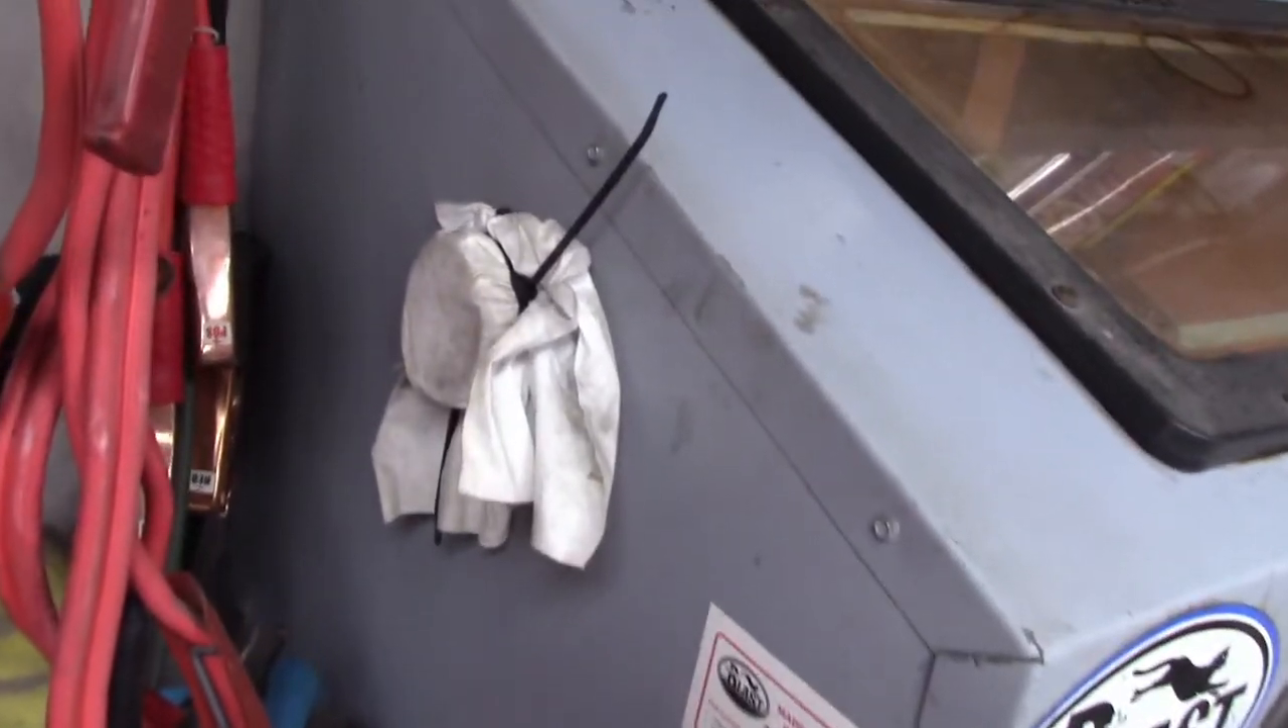I mean I've got the port closed off so dust doesn't just pour out of there but I've seen vacuums online for several hundred dollars.